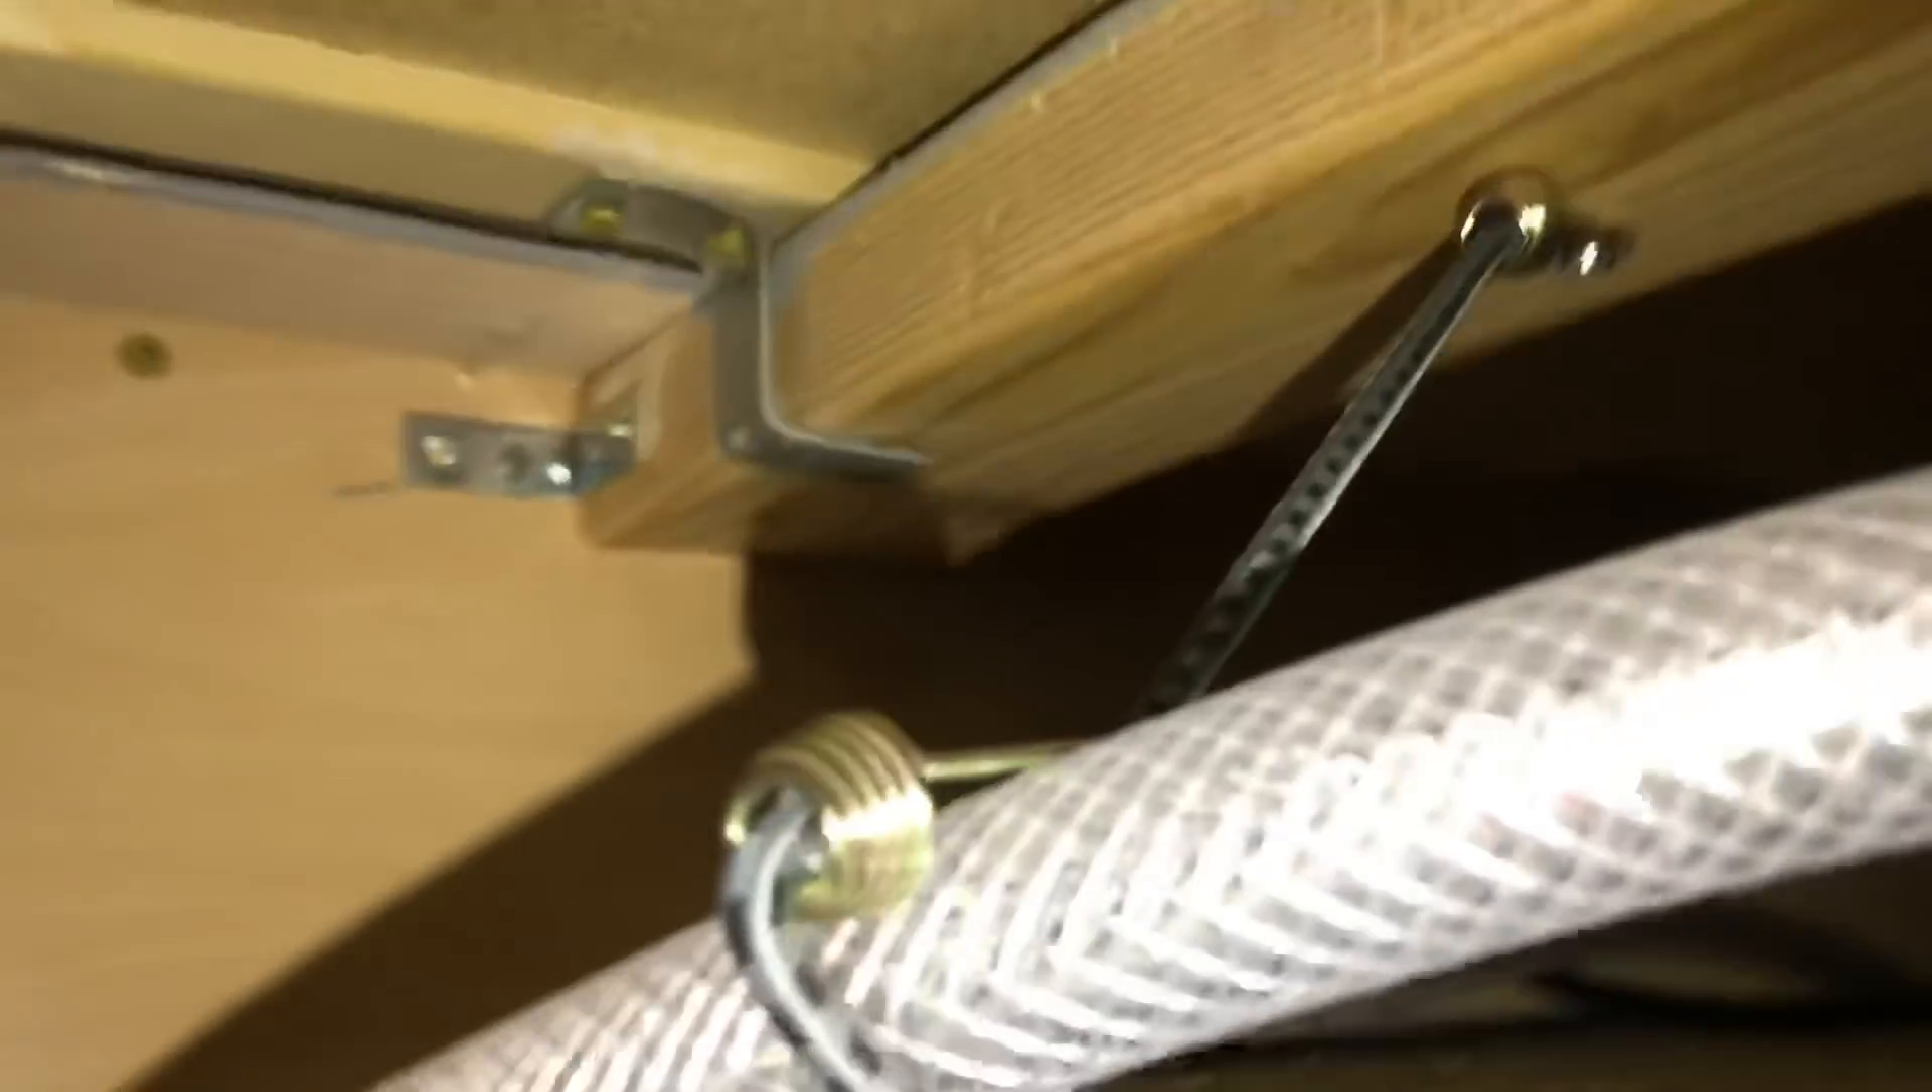So what I did is I put a little bungee so what I did is I attached a bungee here and screwed that to a board up here.